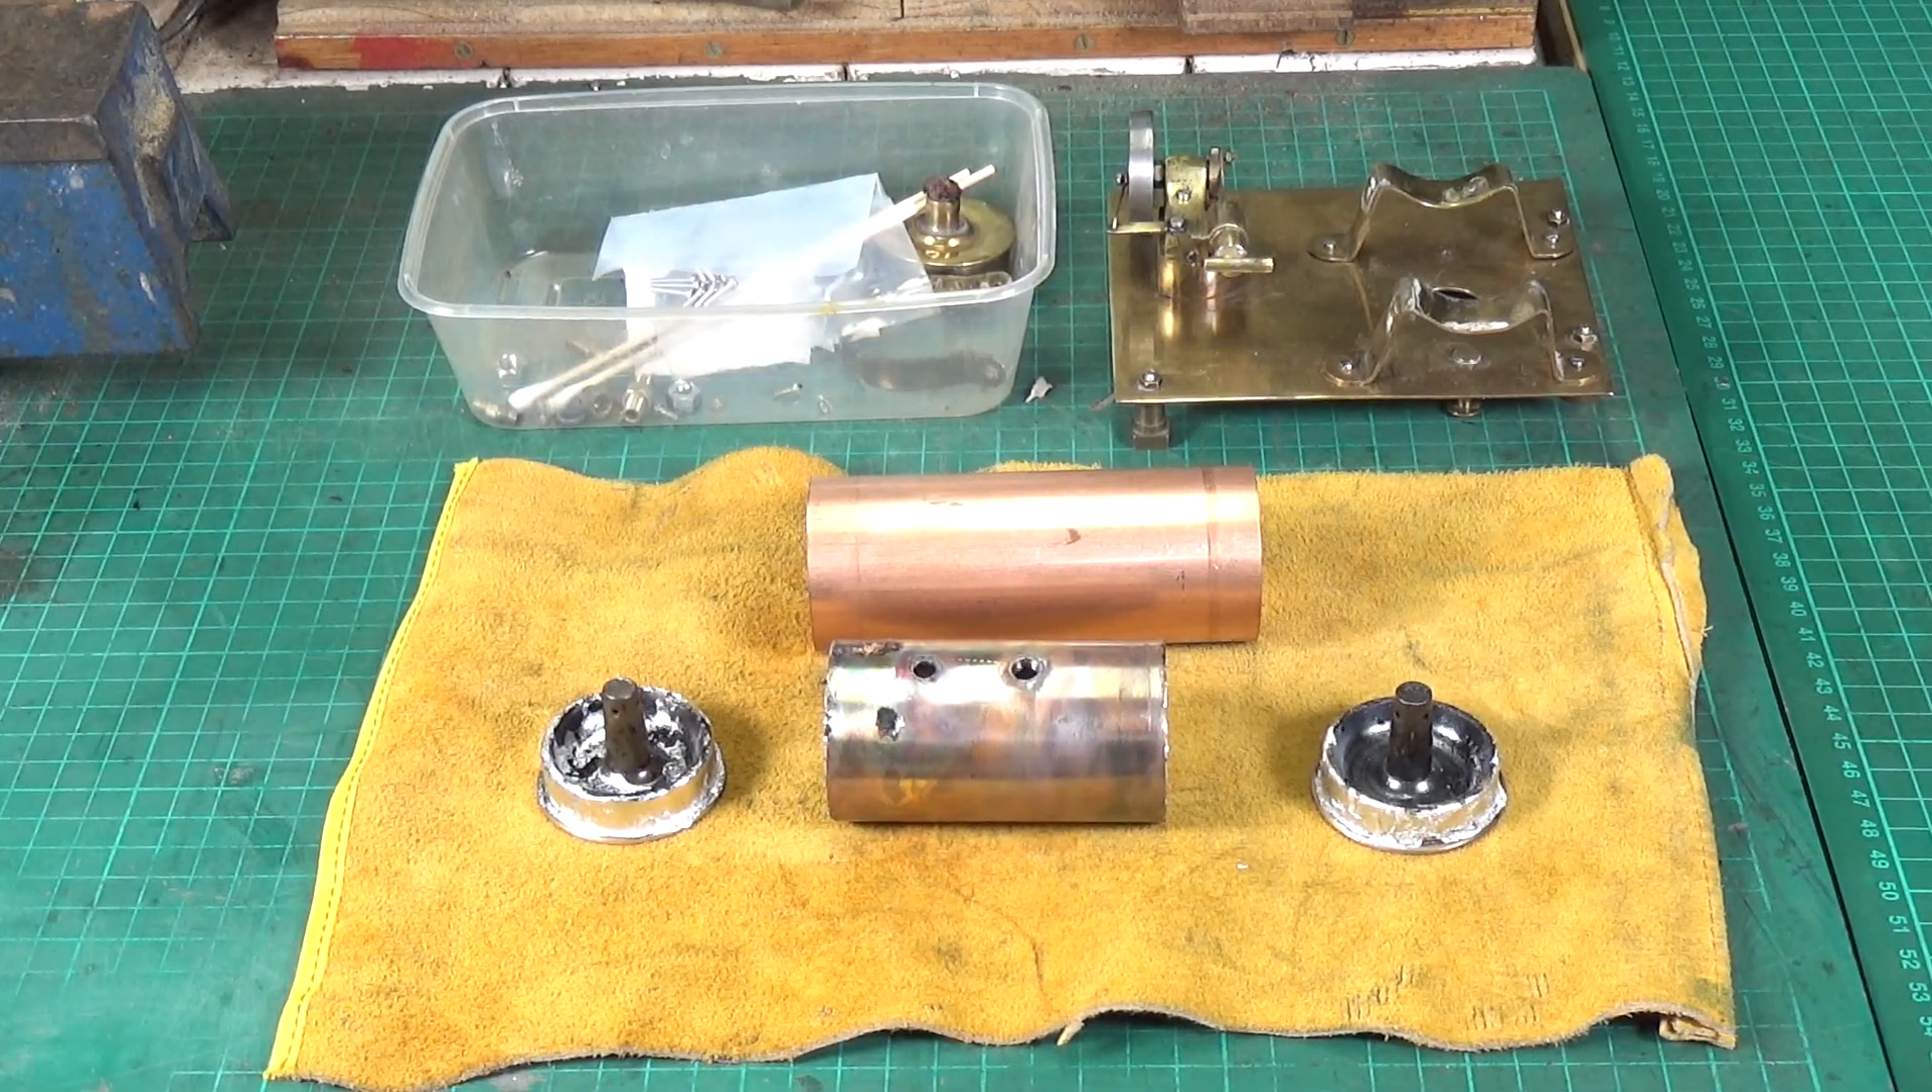Well with a judicious use of the gas torch the original boiler from the small little steam engine is now in its component parts and it's as you can see it is actually a rolled piece of copper sheet.